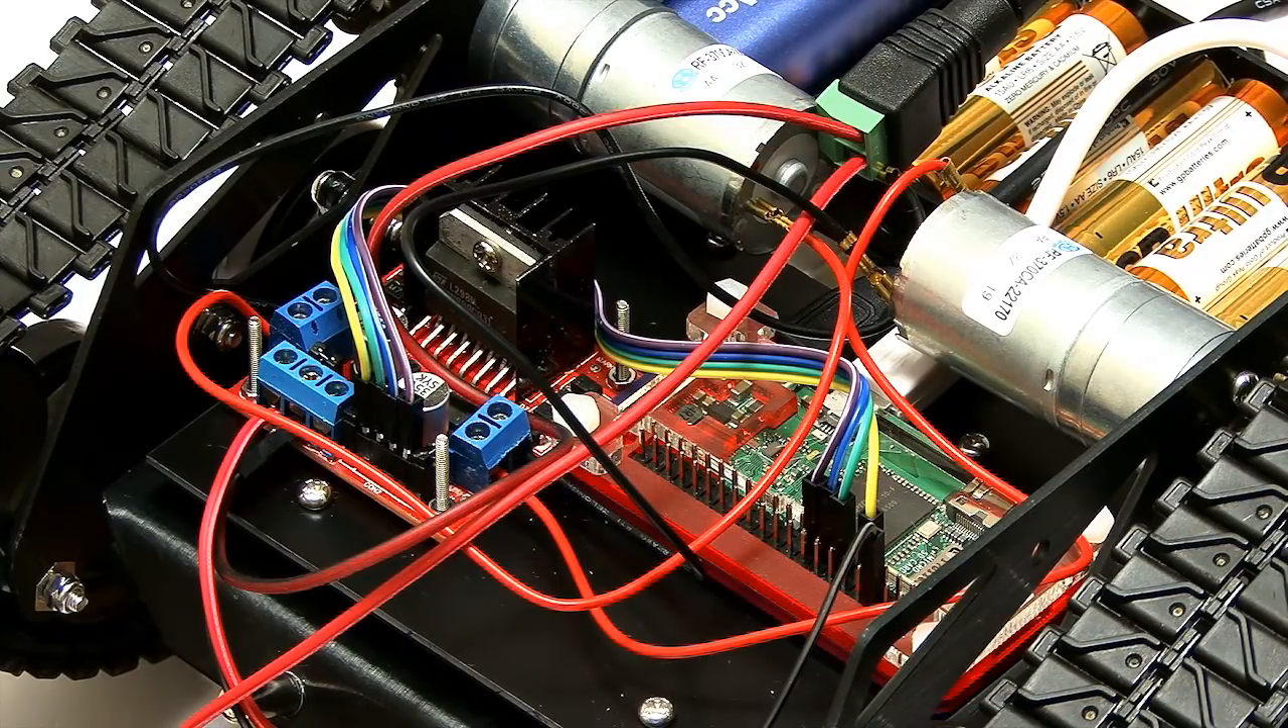But basically, you've got four GPIO pins from the Pi connected here through to the motor controller.